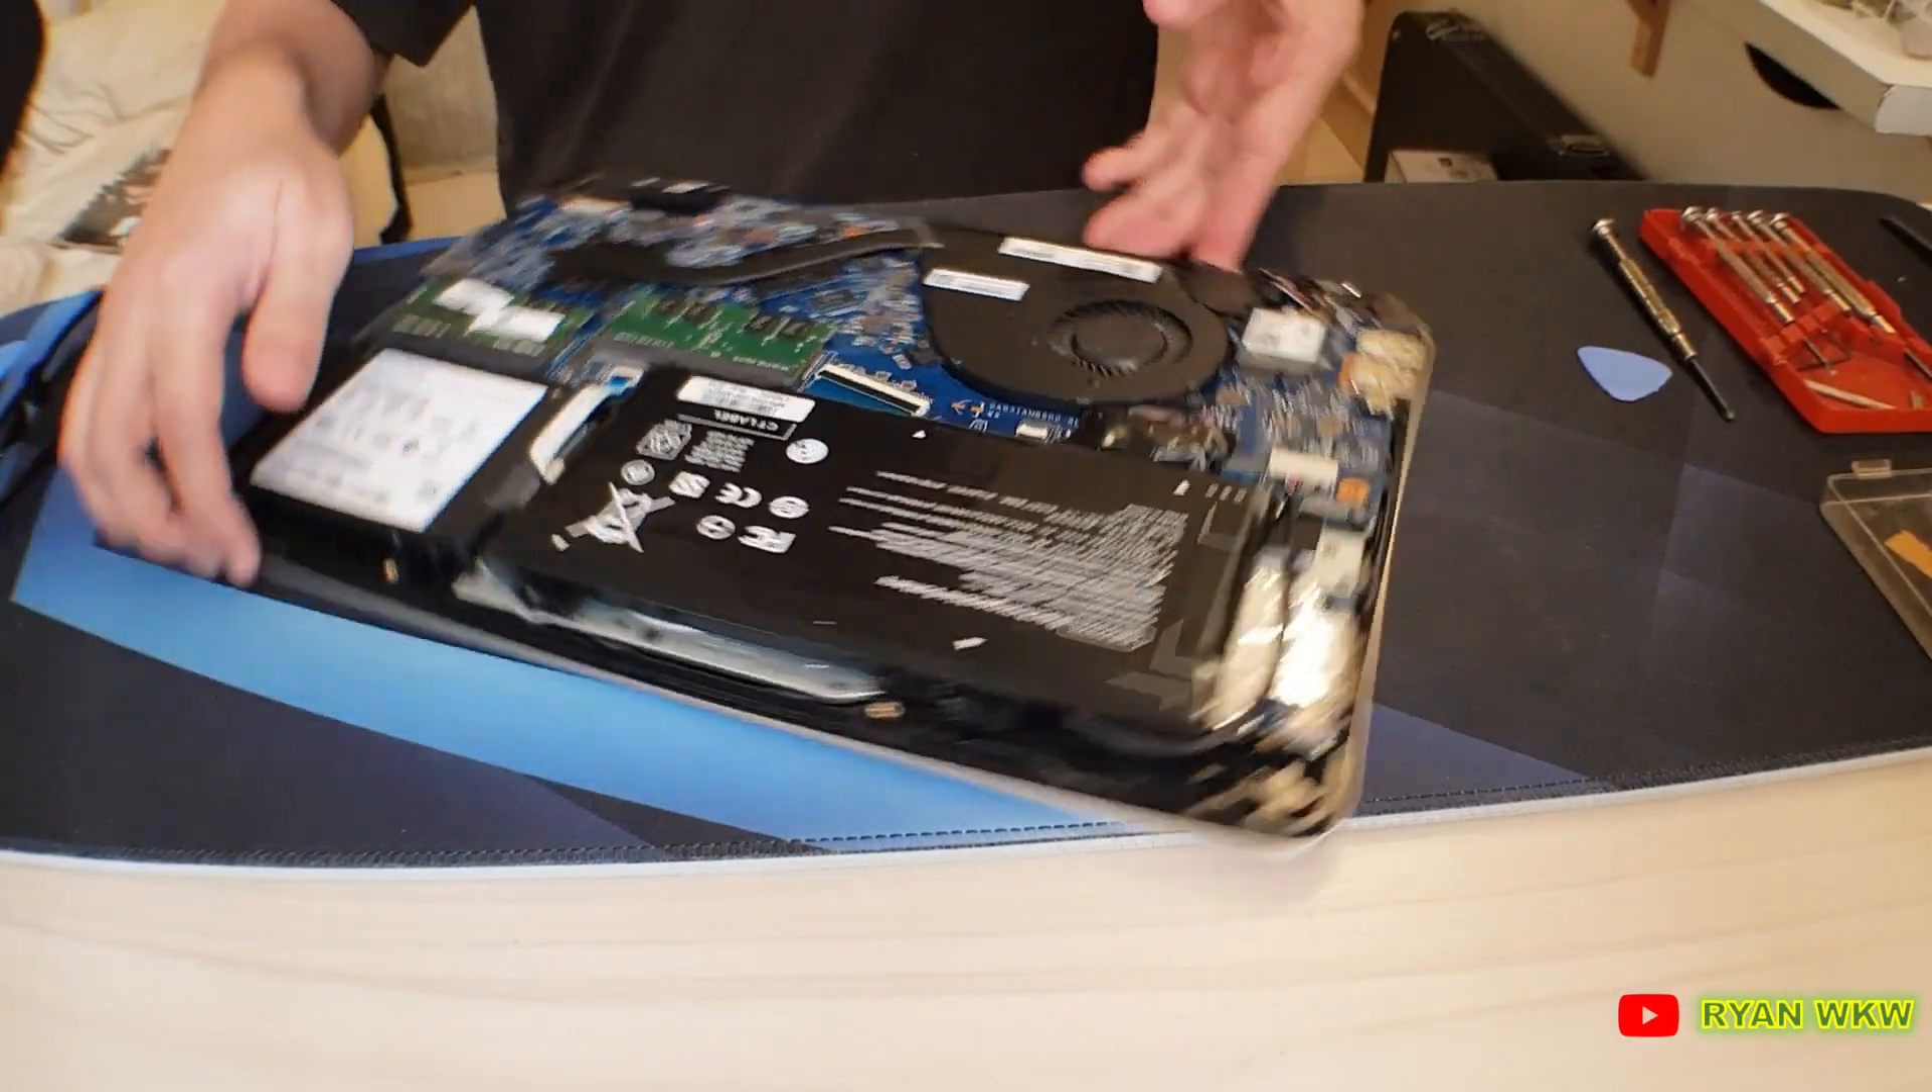So it's been a while probably about six or seven years I've been using this laptop and finally the back panel is removed and this is how it looks like on the internal side.